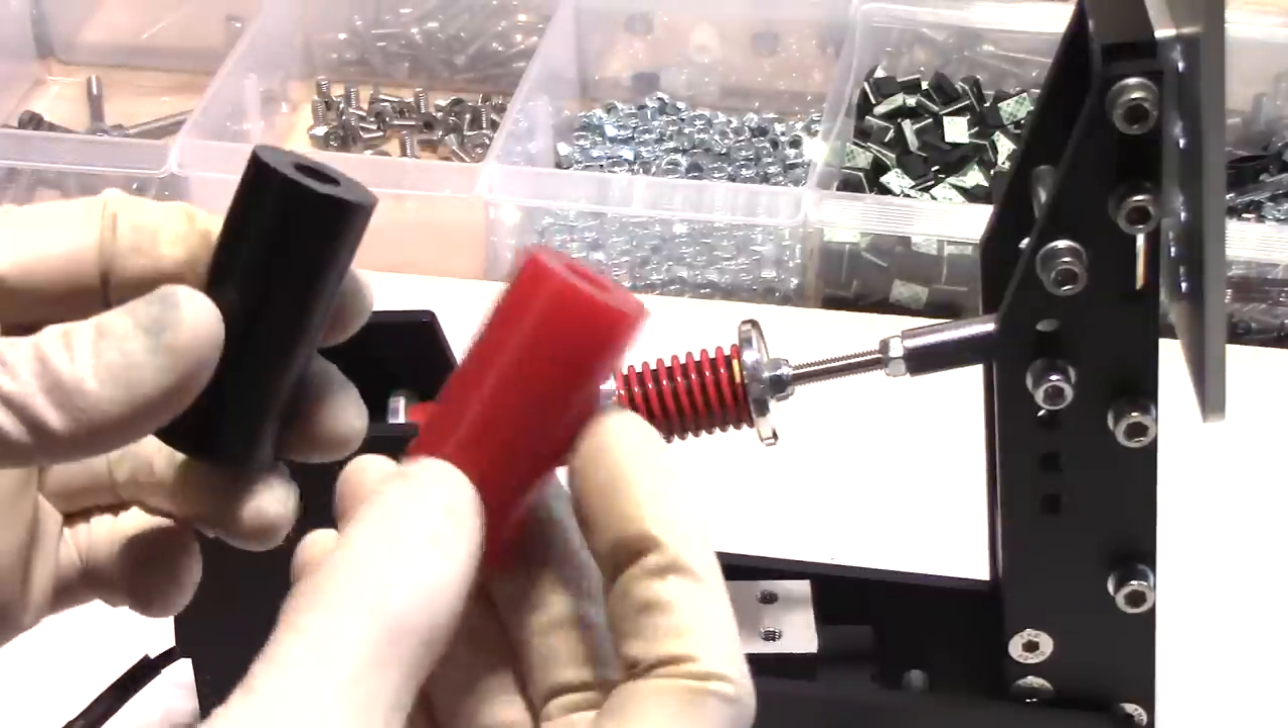All right, so here's what the two polyurethane bushings look like when they're taken off the pedal.